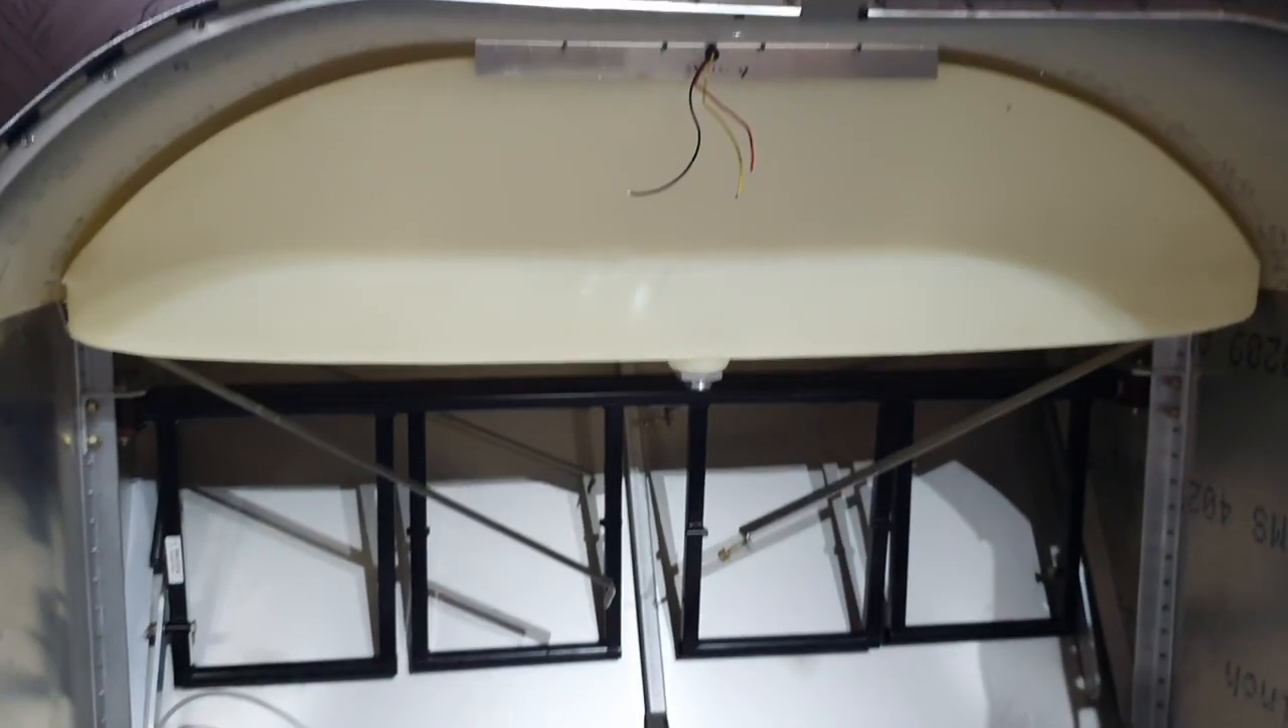If I turn the camera around I've got the fuel tank in situ.